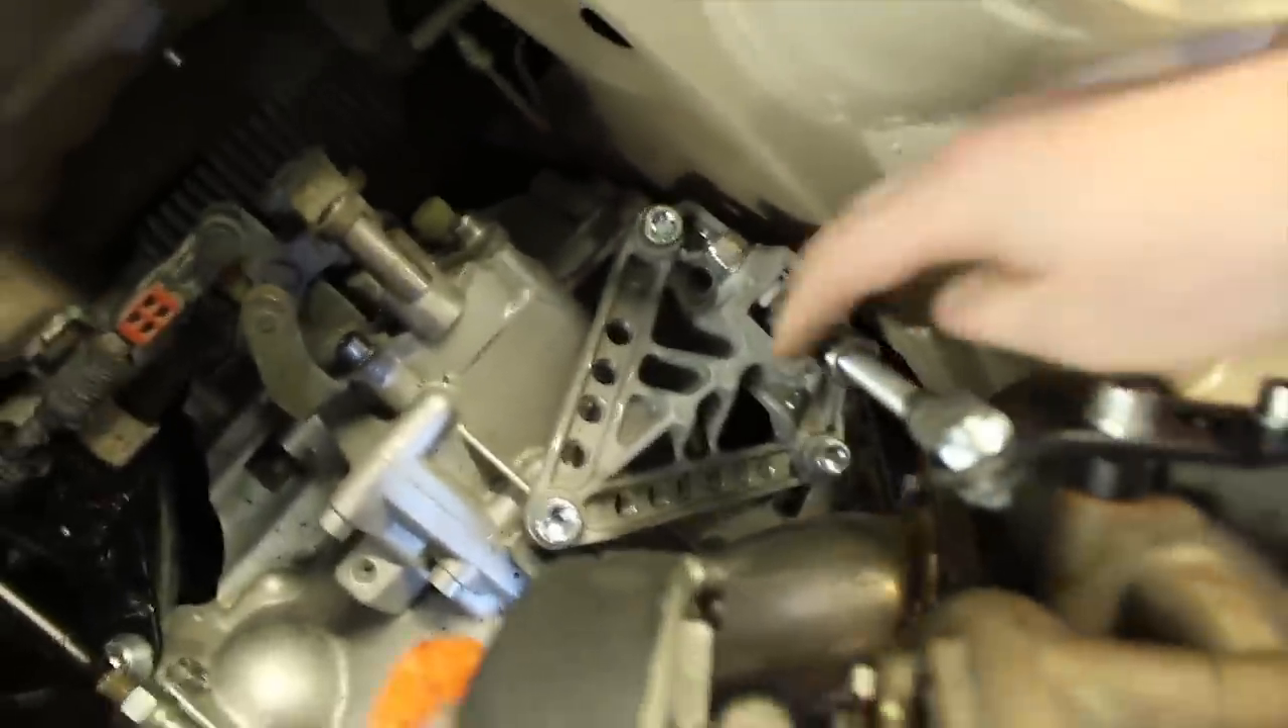Turbo bracket is now all on.